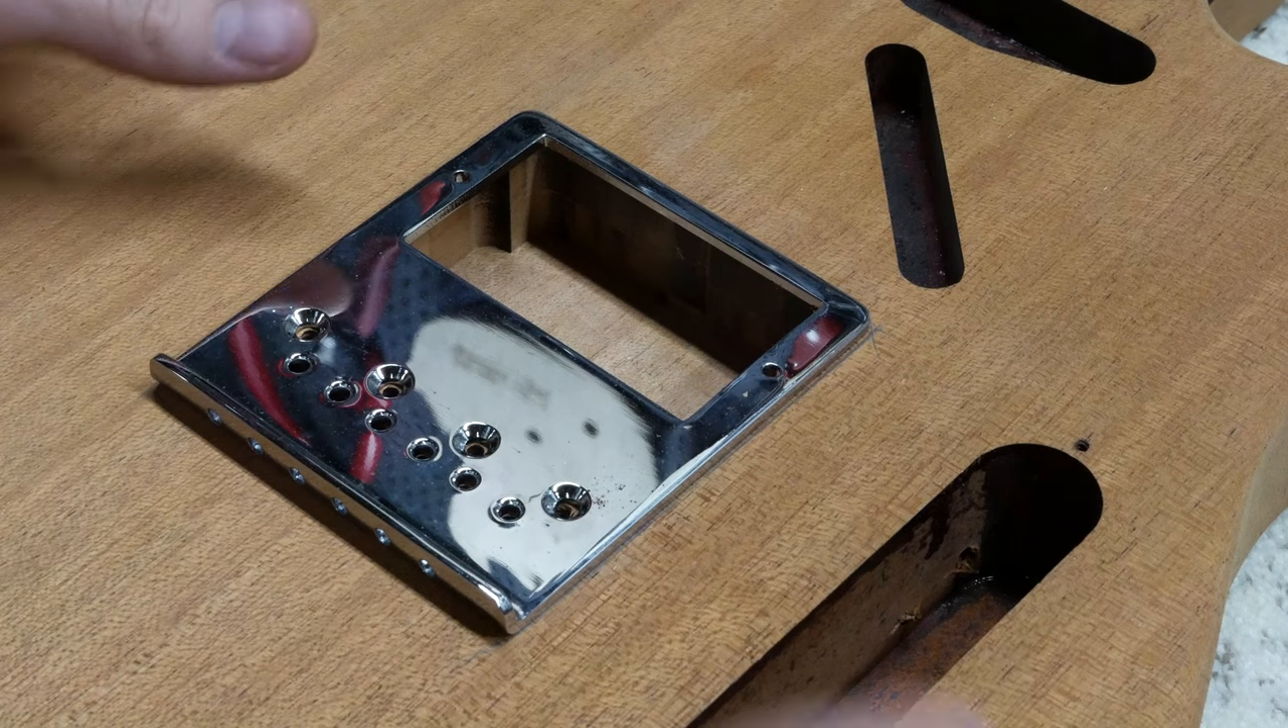The plate fully covers the cavity and you would never know that it was rerouted.